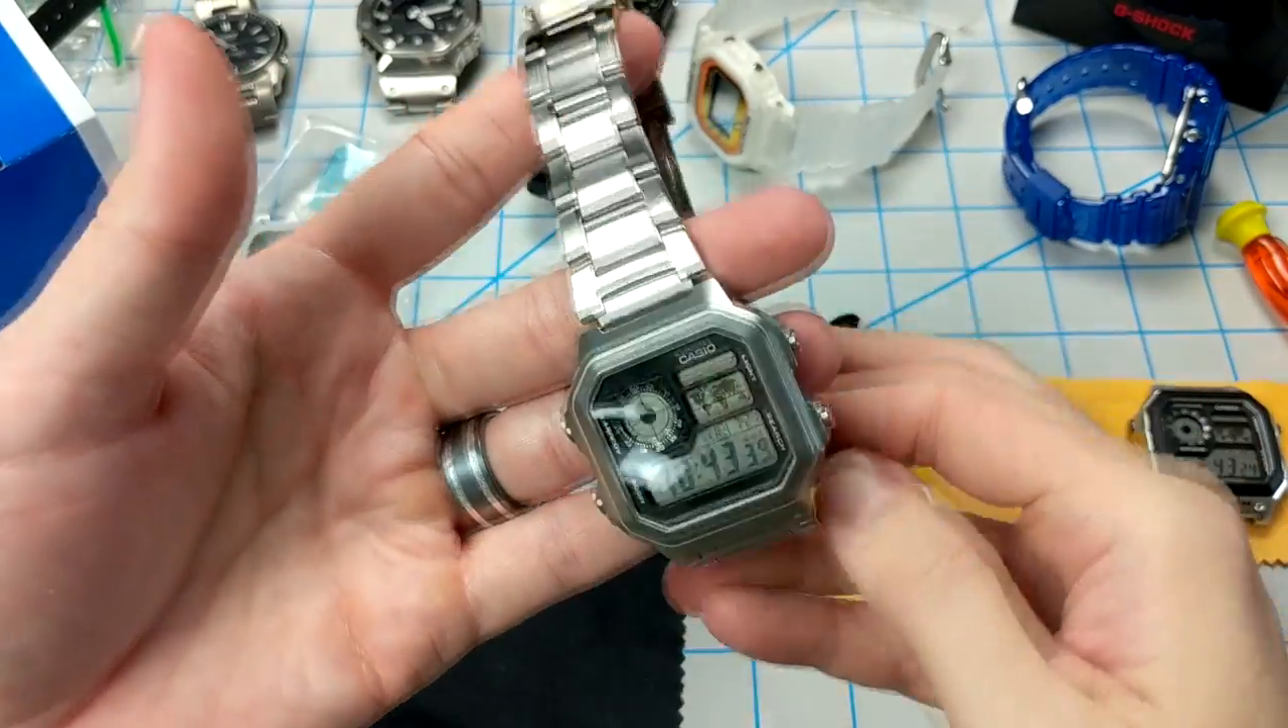Here's the final product and everything is working and looks great. So finally, here is the finished piece. I put on the original AE1200 stainless steel bracelet, fitted around my wrist, and attached it to the stainless steel case.